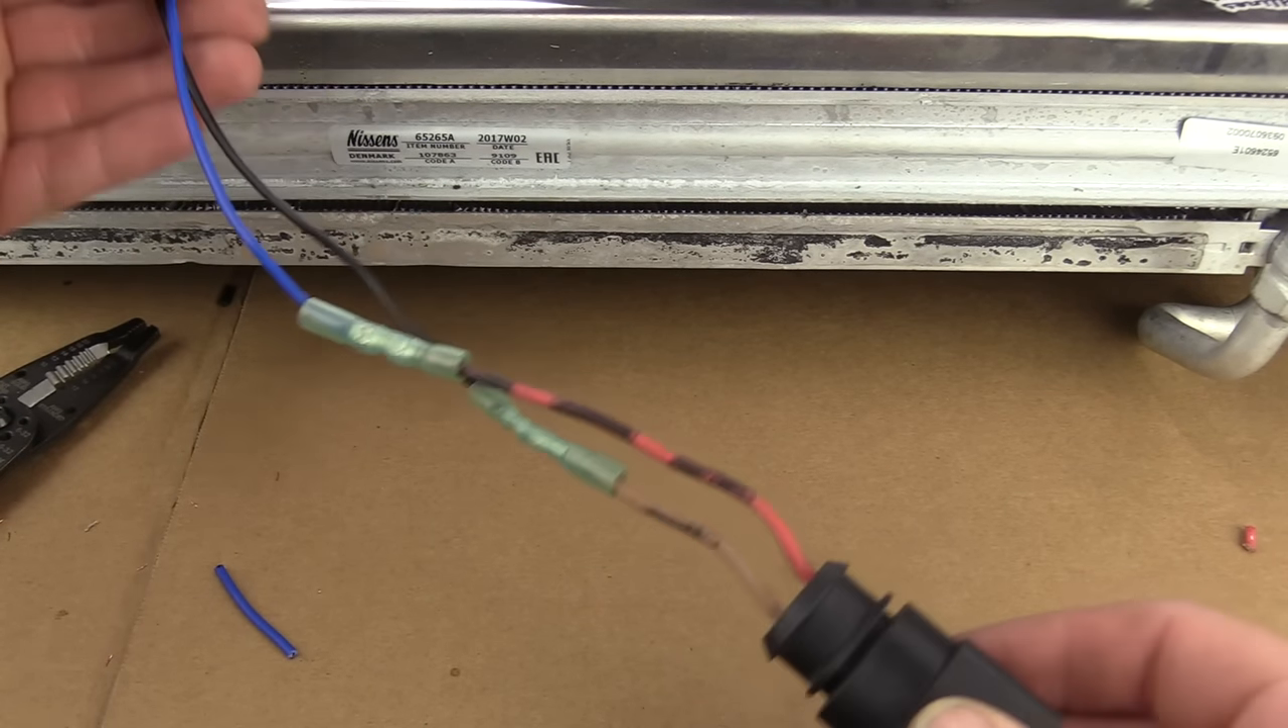Now, you'll notice I didn't put the sheathing back on.